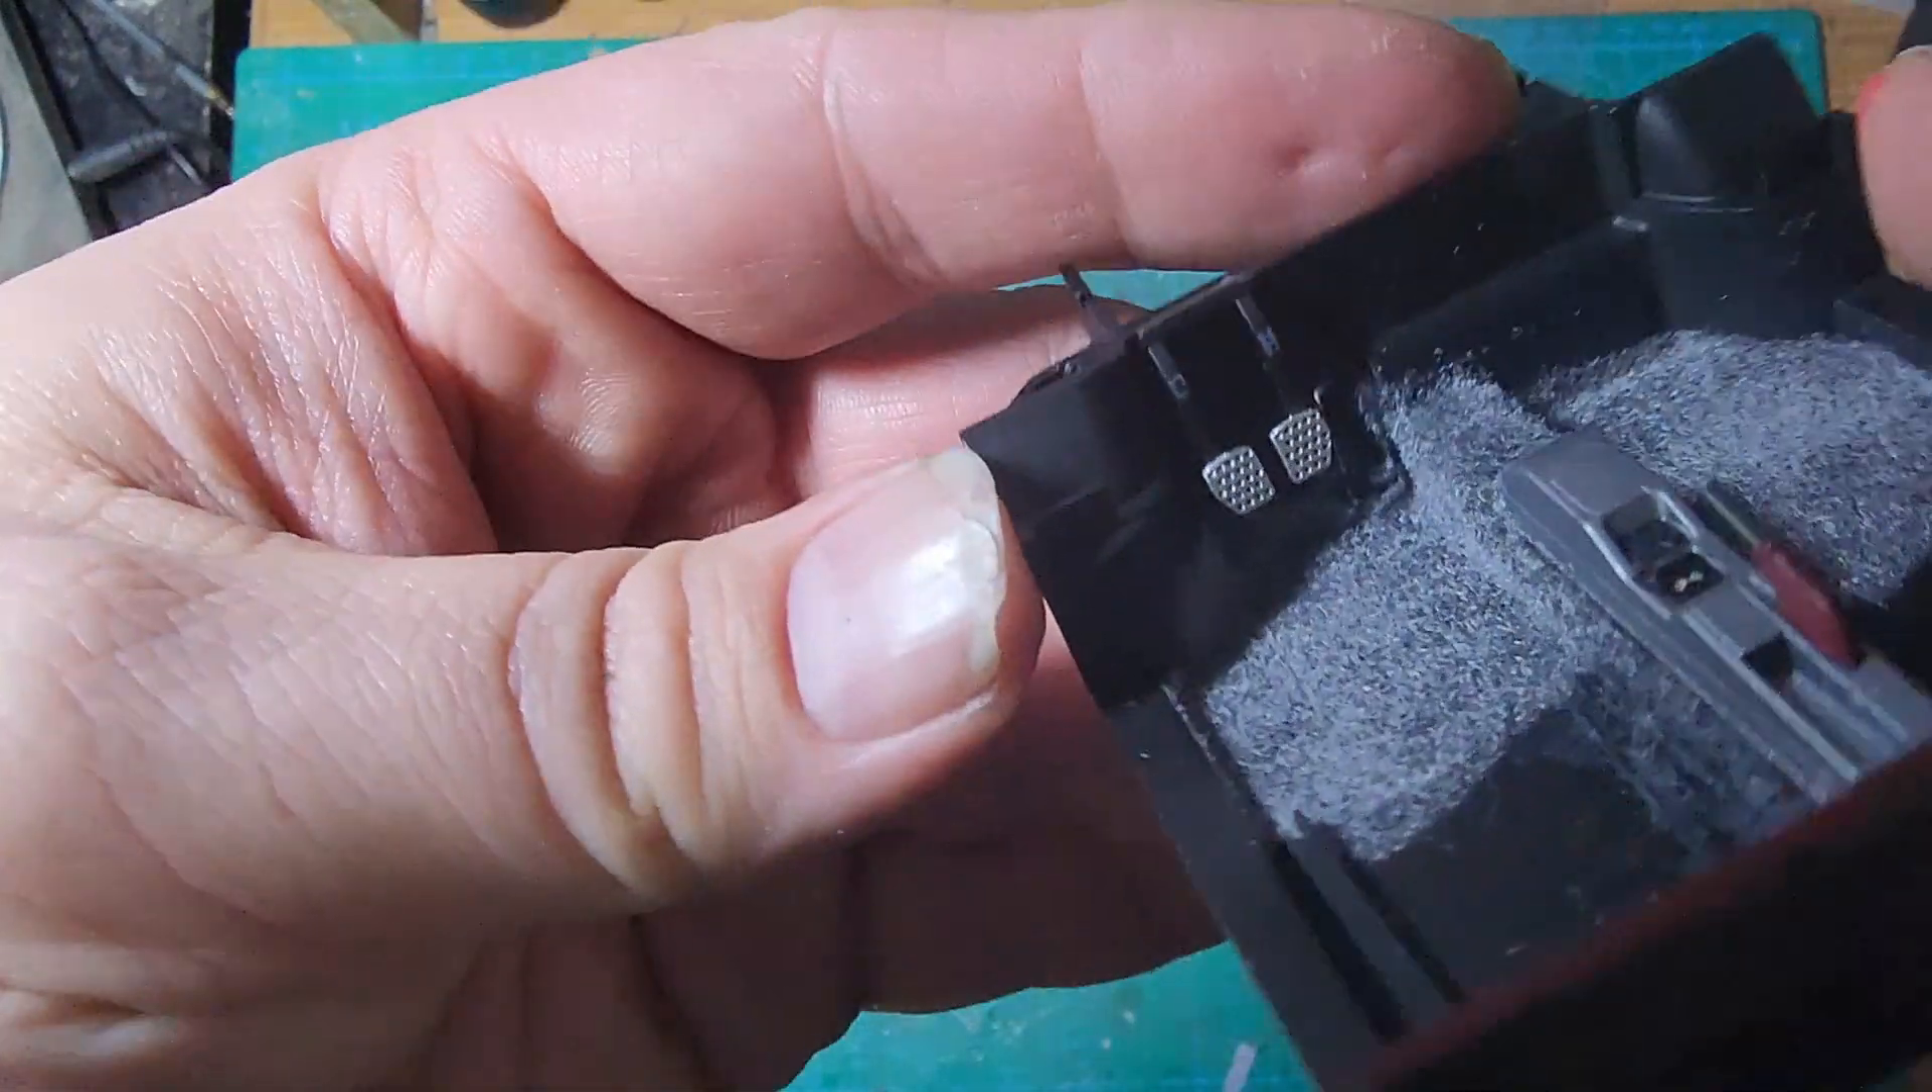Speaking of the interior tub, our flocking is done. We've gone ahead and glued our handbrake into place.